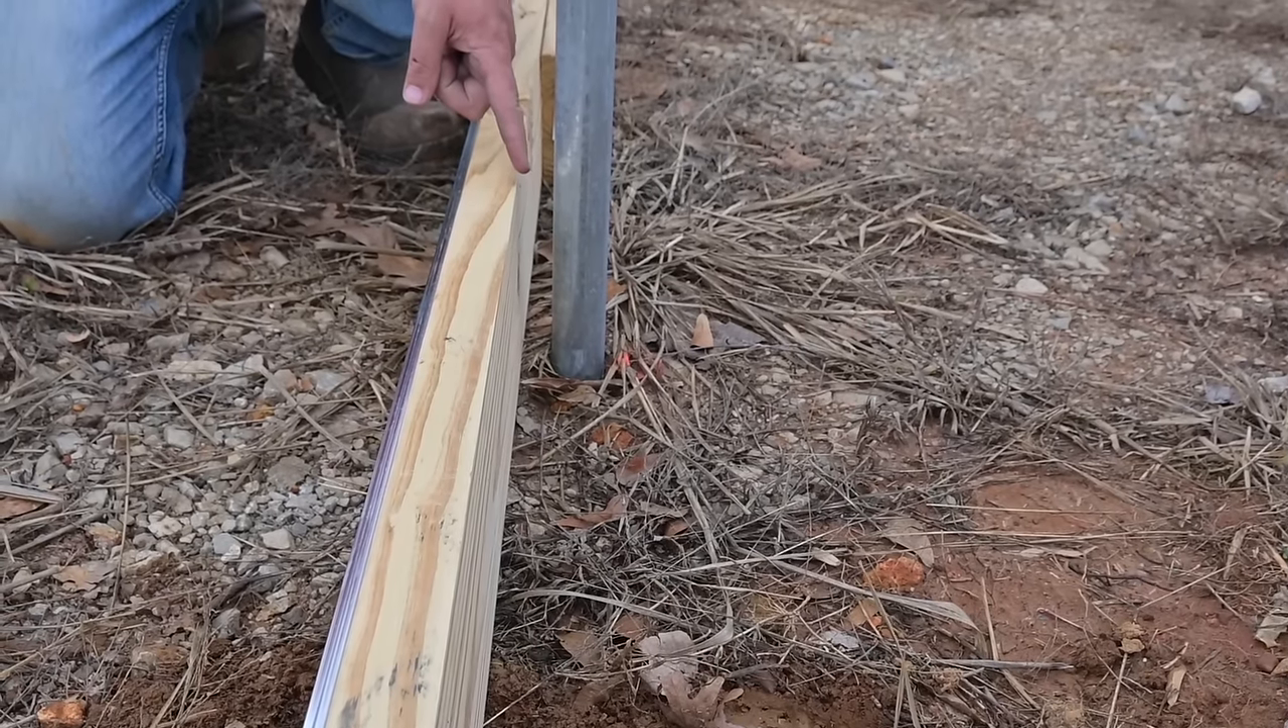And then here on this 40-foot long wall where this baseboard runs, this post right here was not driven into the ground perfectly in line with all of the others, and it's left about a one-inch gap right down here.